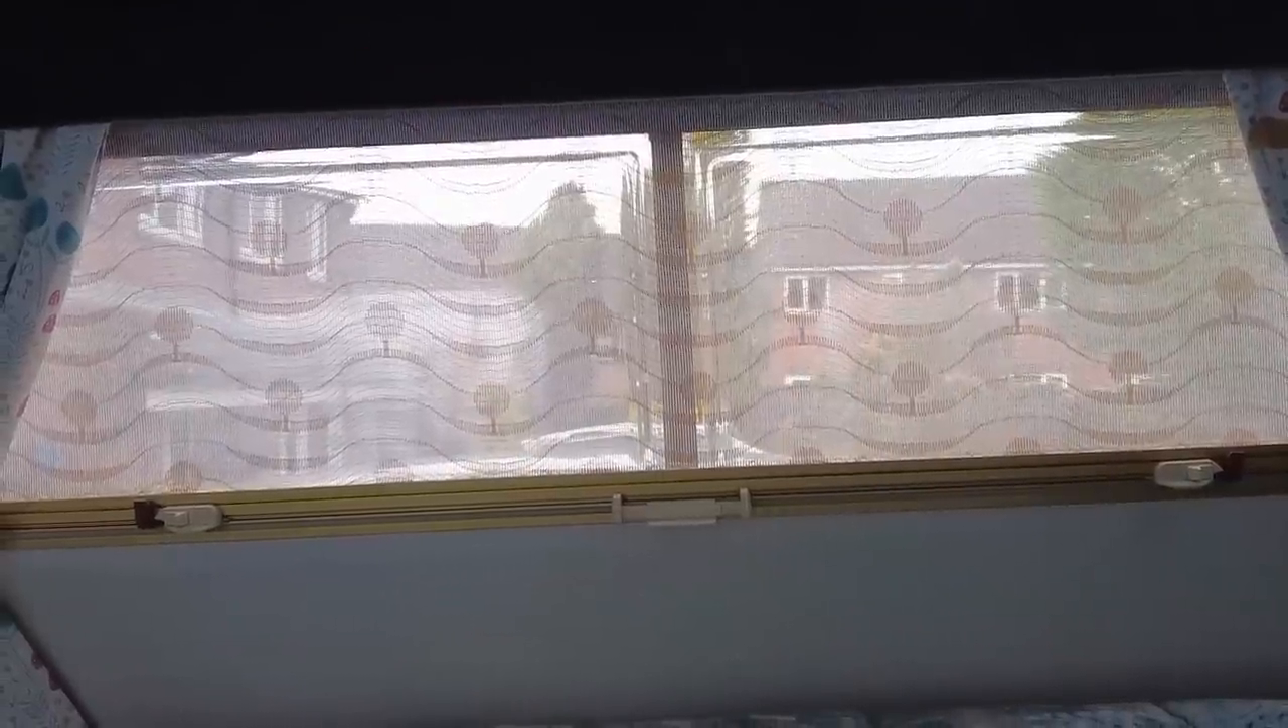There's the blind all up and working.